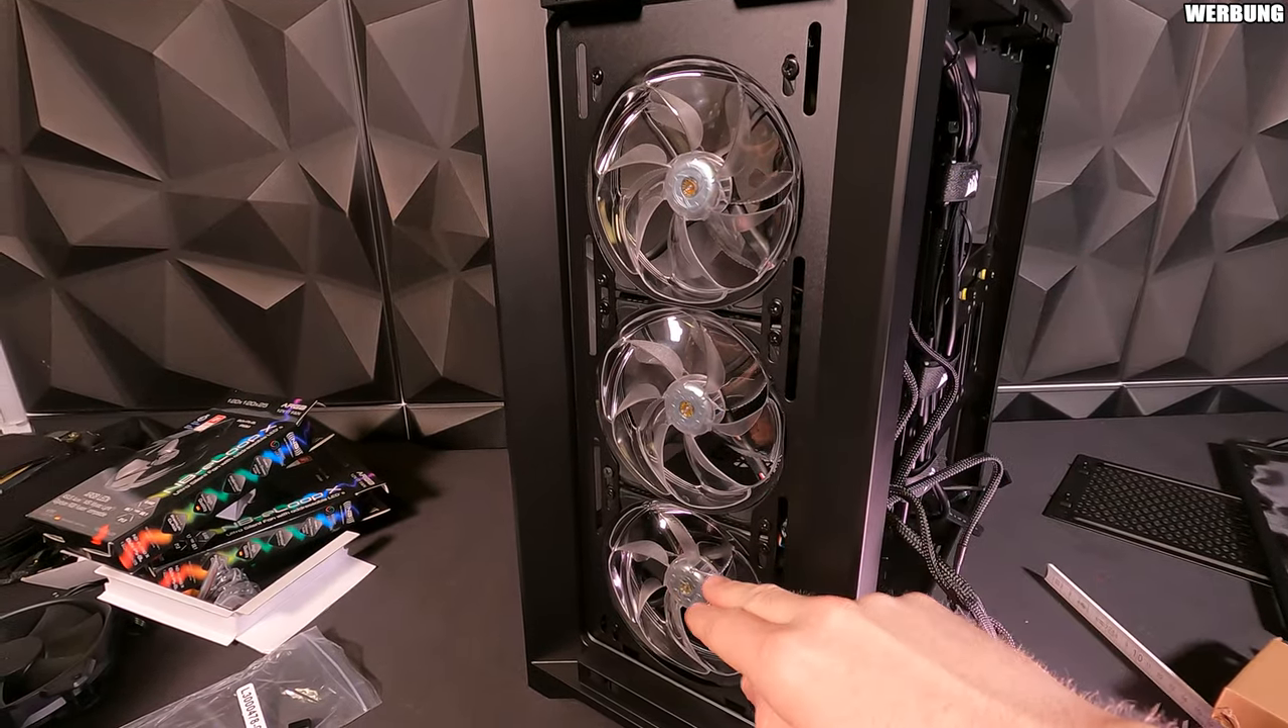So, die Lüfter haben wir jetzt drin.